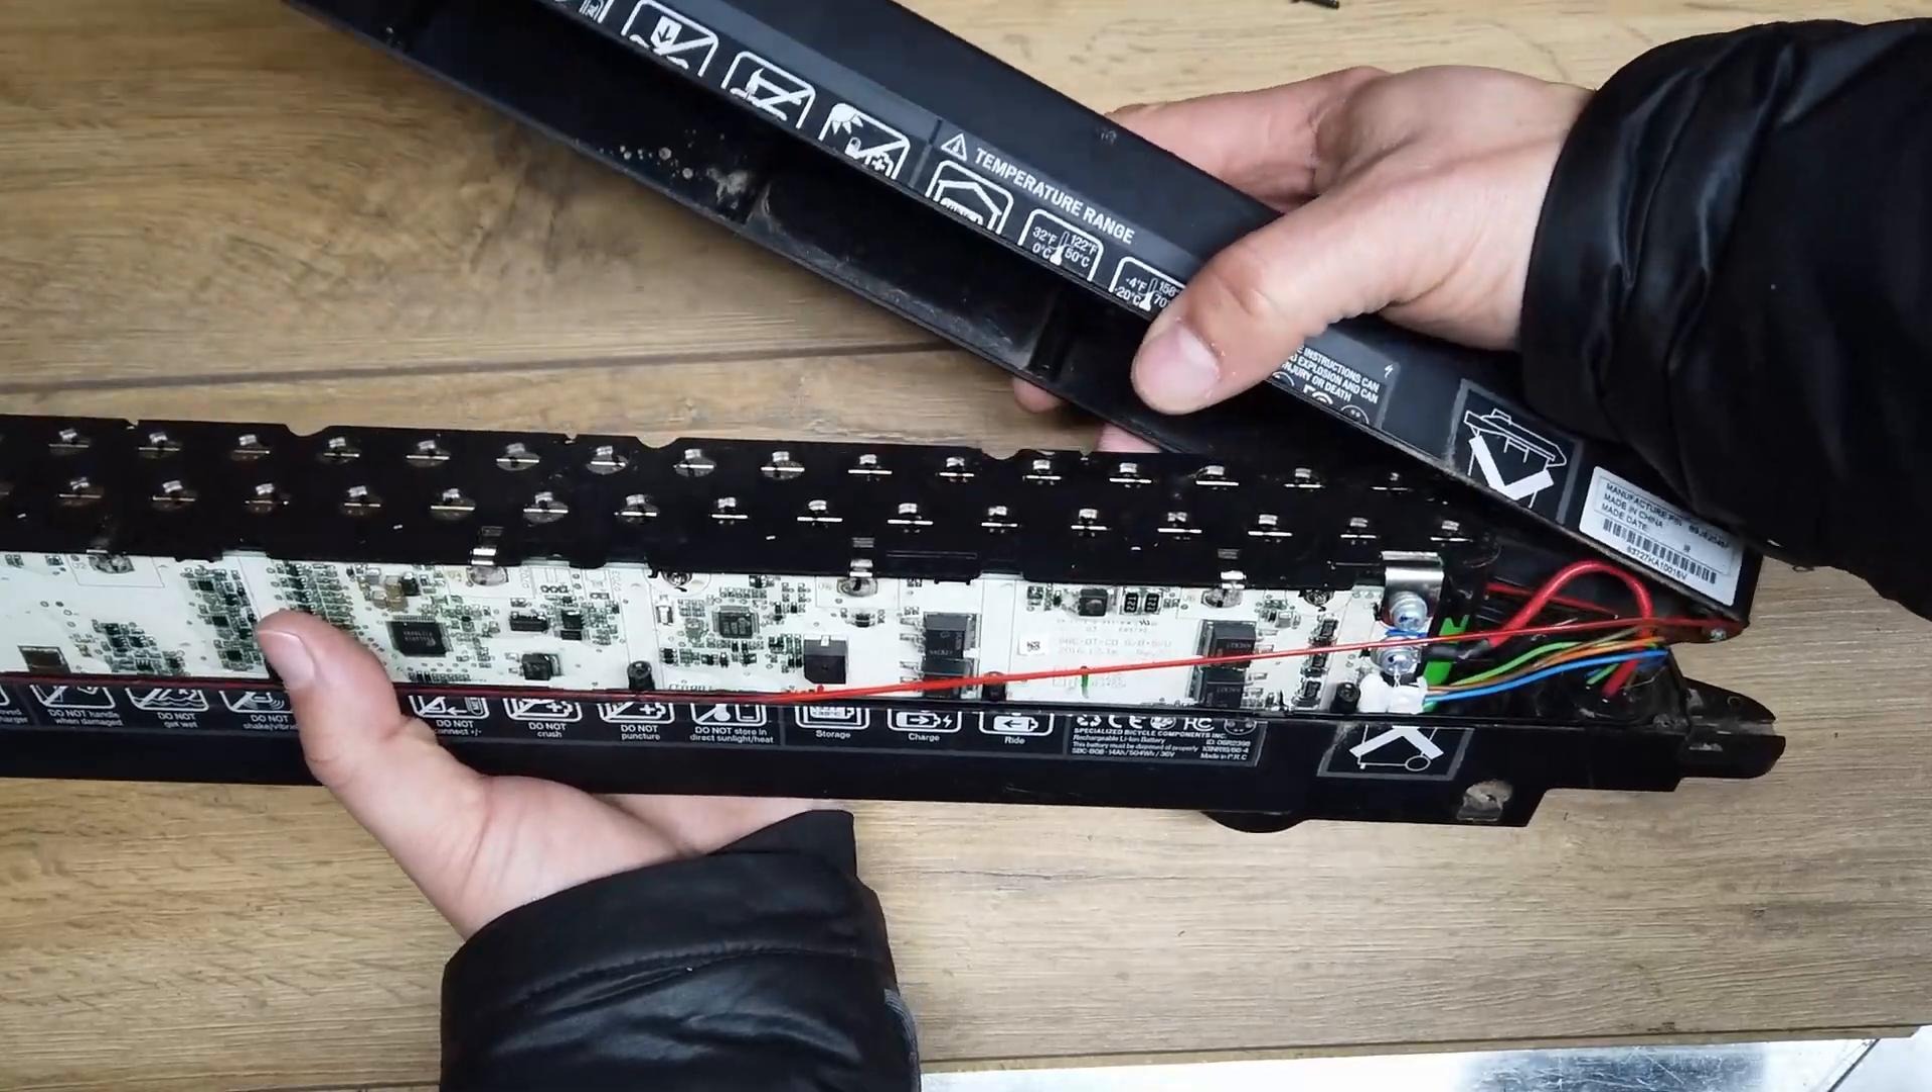And with a little bit of a gentle persuasion the battery comes apart.